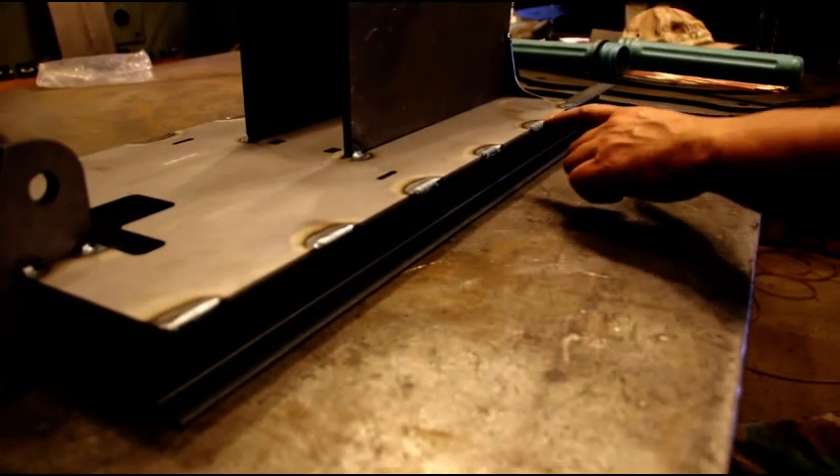Okay now we got the base plate welded to our little pieces of channel here.